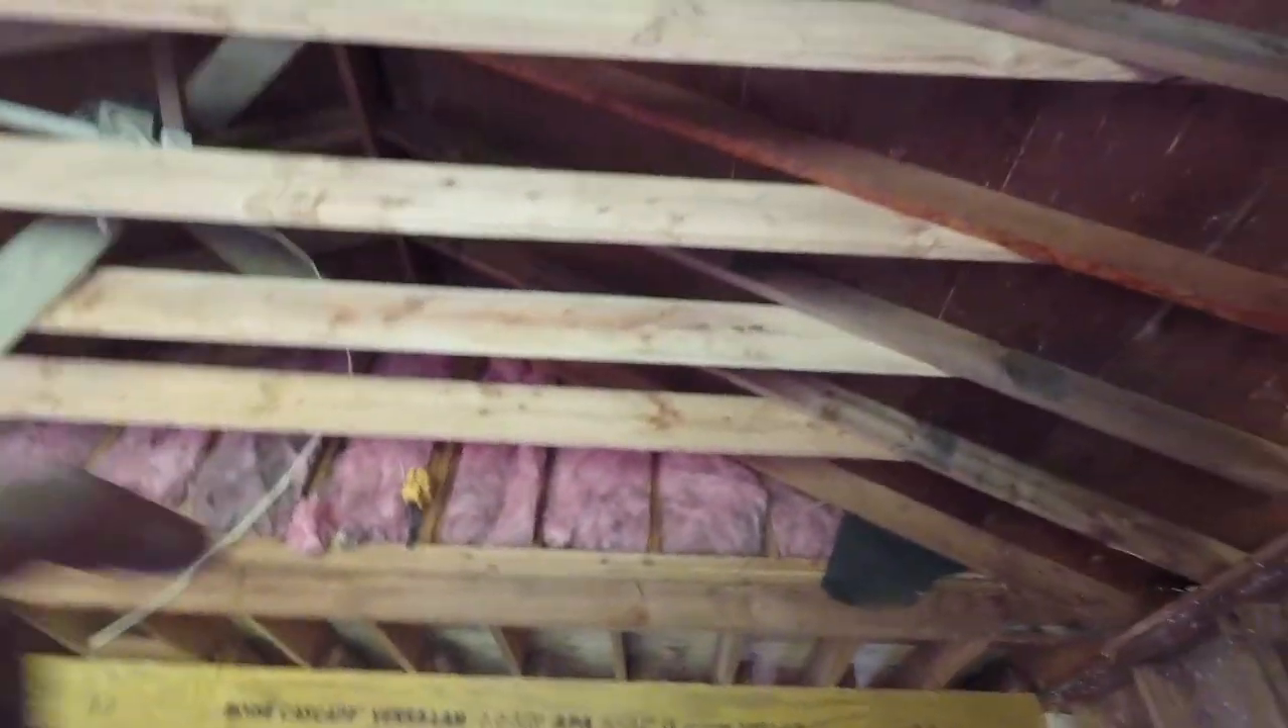Alright guys, joists are up. I just have to fur down the end of the existing rafters for more insulation.